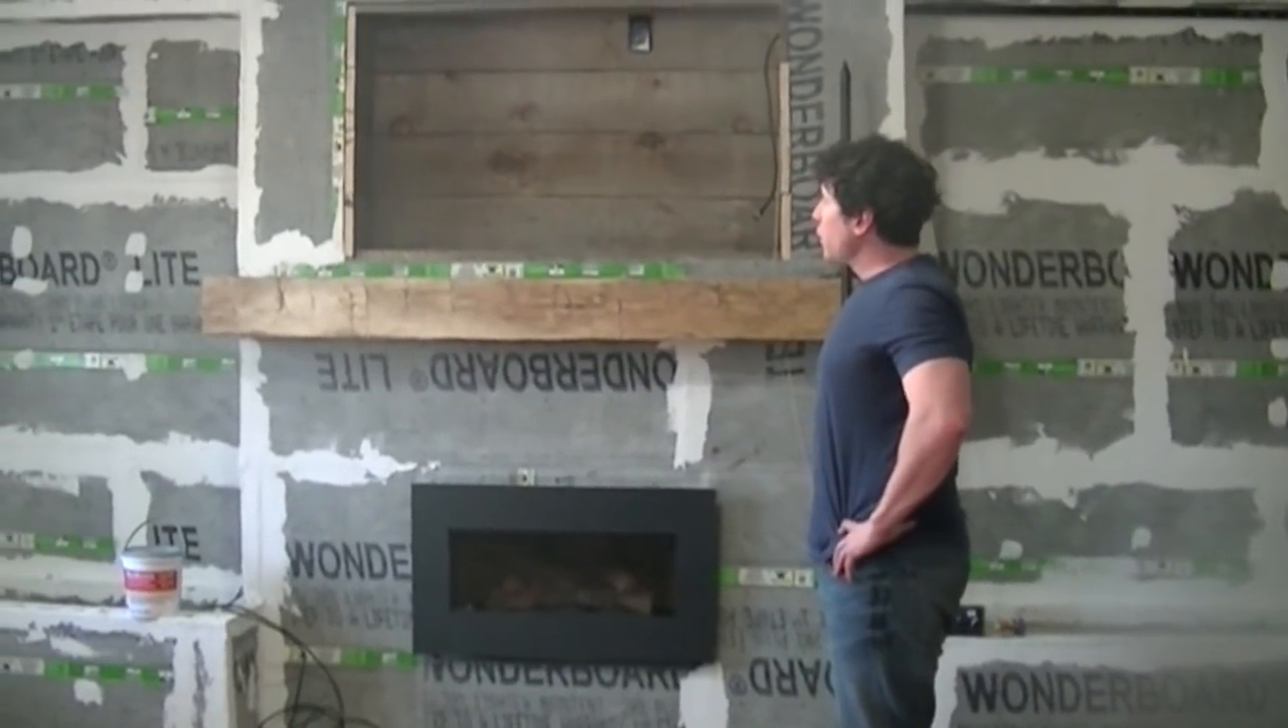Got the fireplace in there, that's a really nice Napoleon unit, really liking the looks of that.